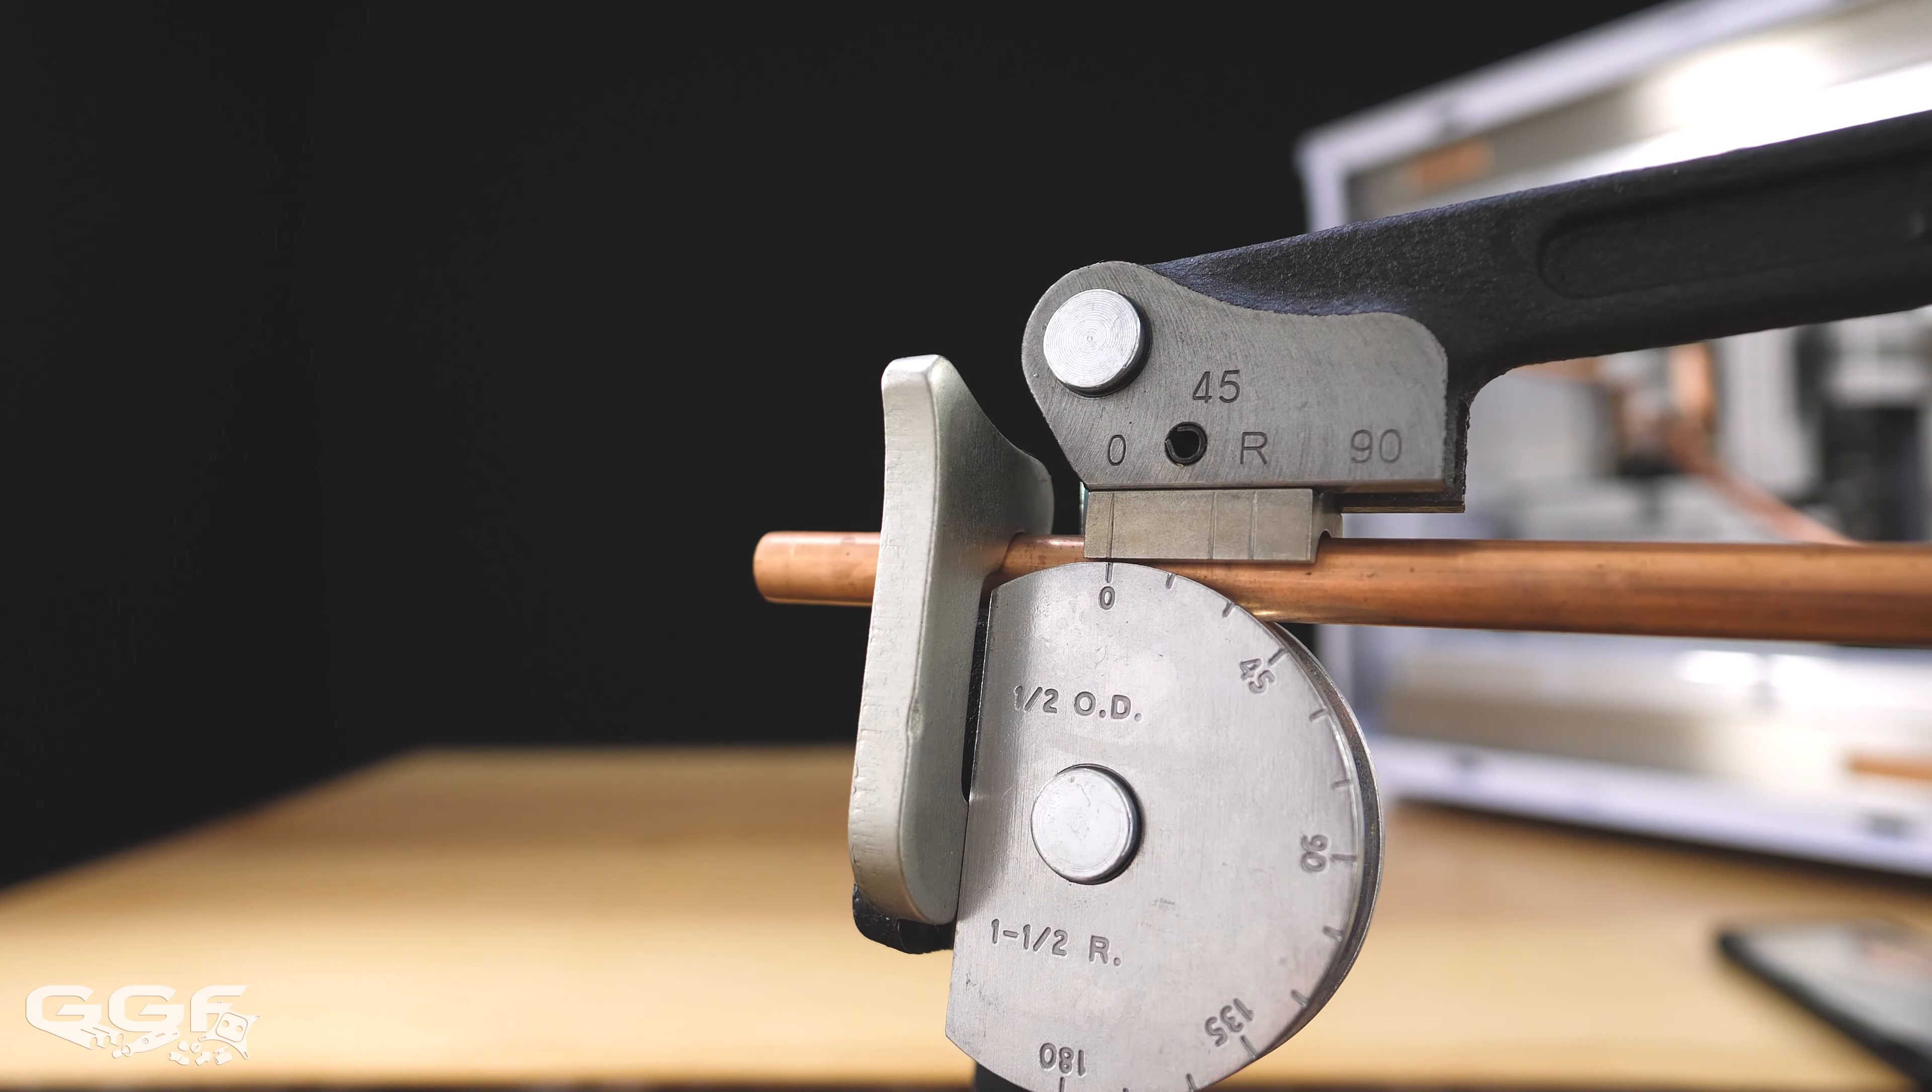So now you can see the two zeros are completely lined up. They're all the way in their back position, and now you can start.